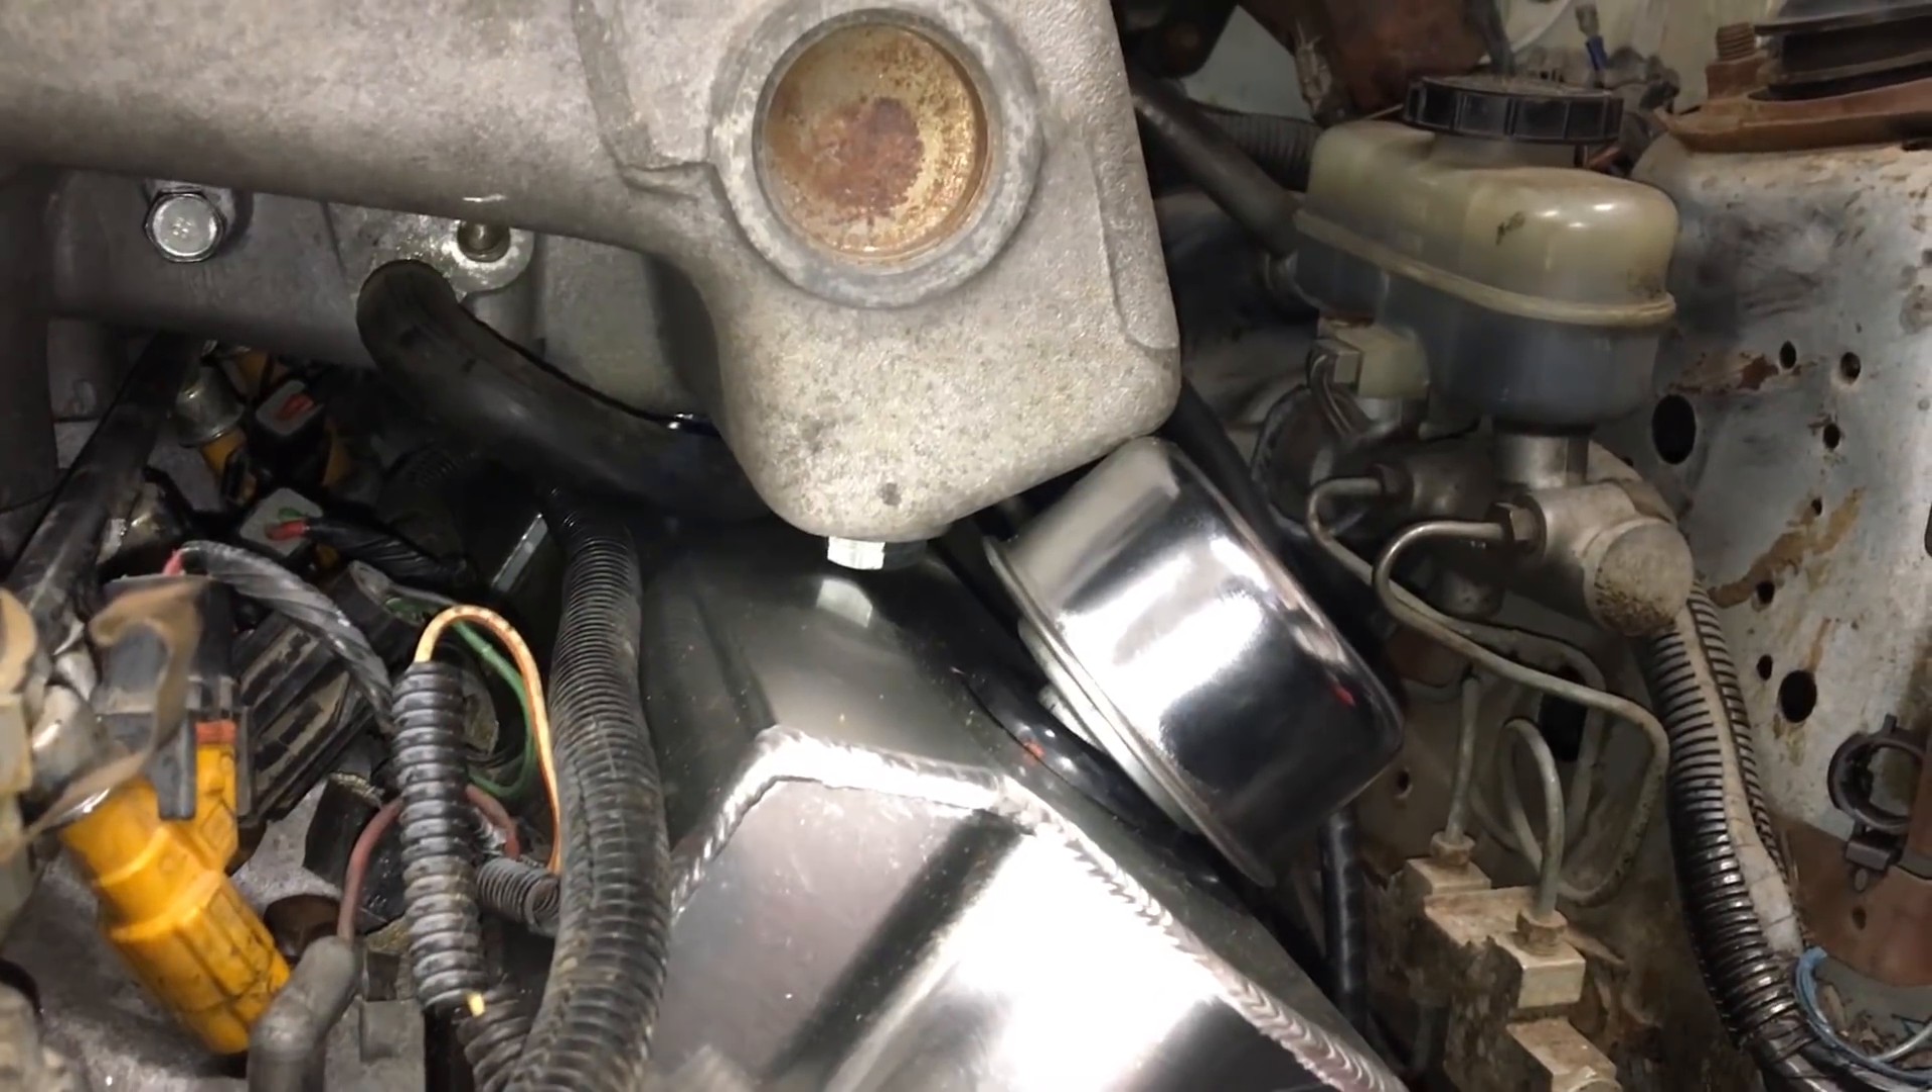You can see the breather hits my intake.